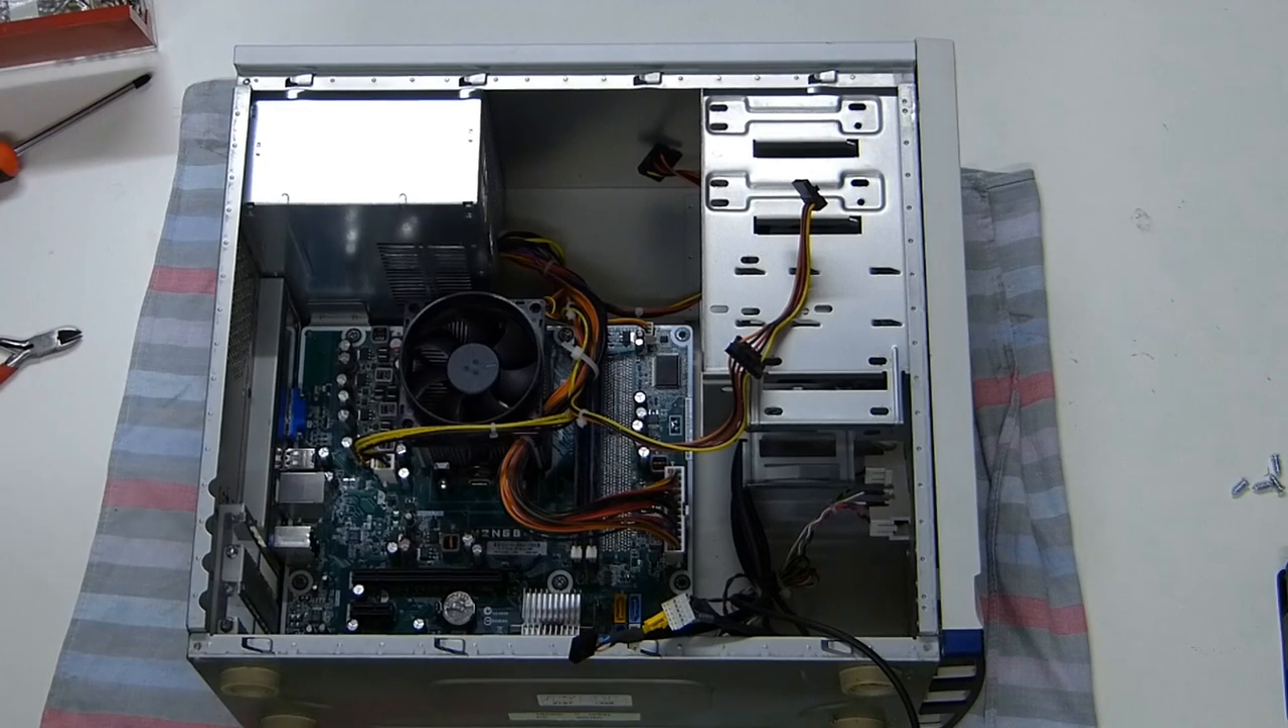But uh, okay, there it is power supplies in place.